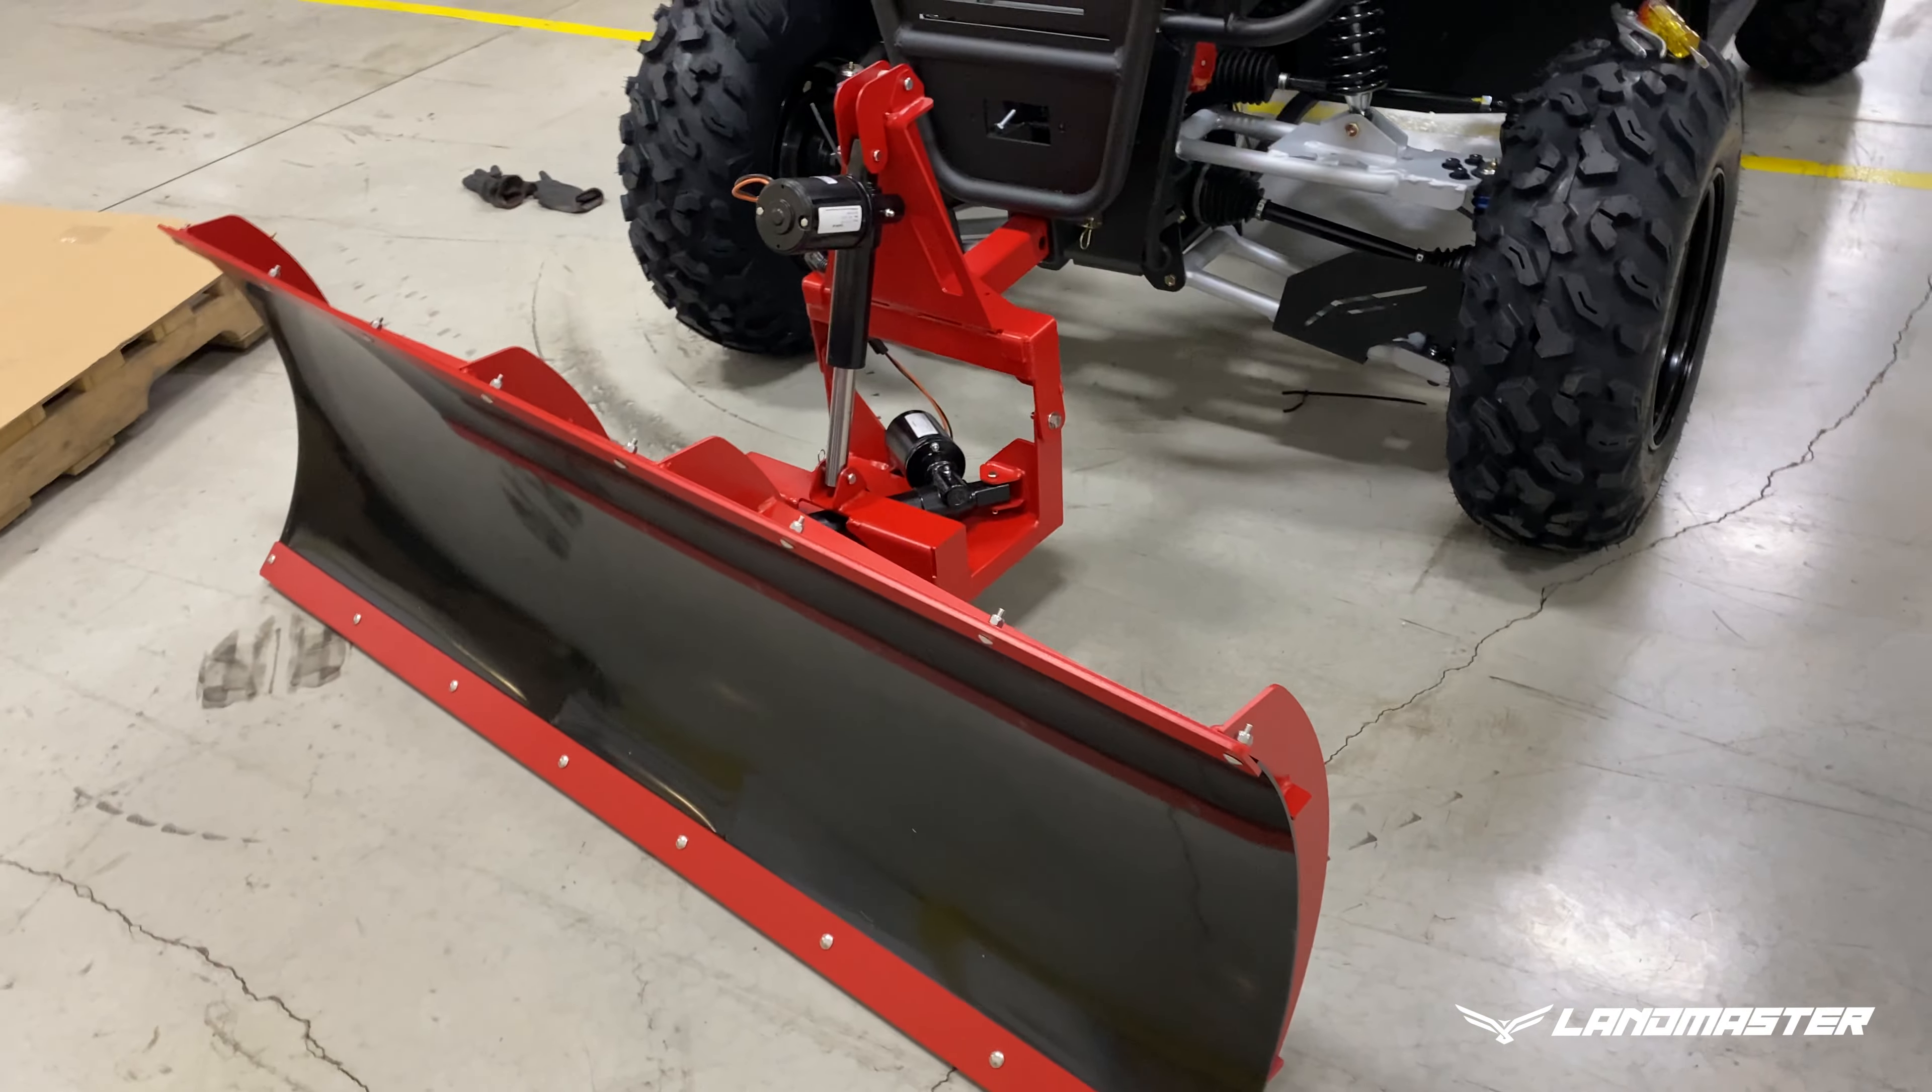Now you've officially installed the dual actuated snow plow.